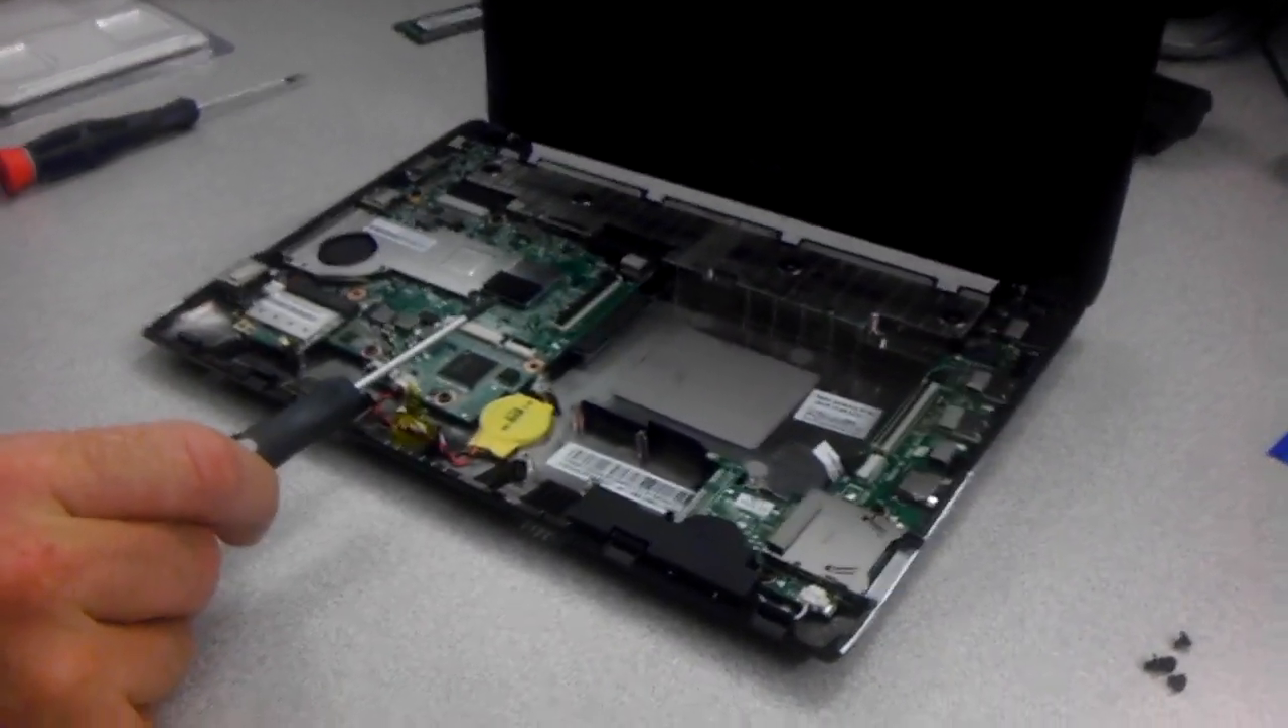Now the motherboard is back in.